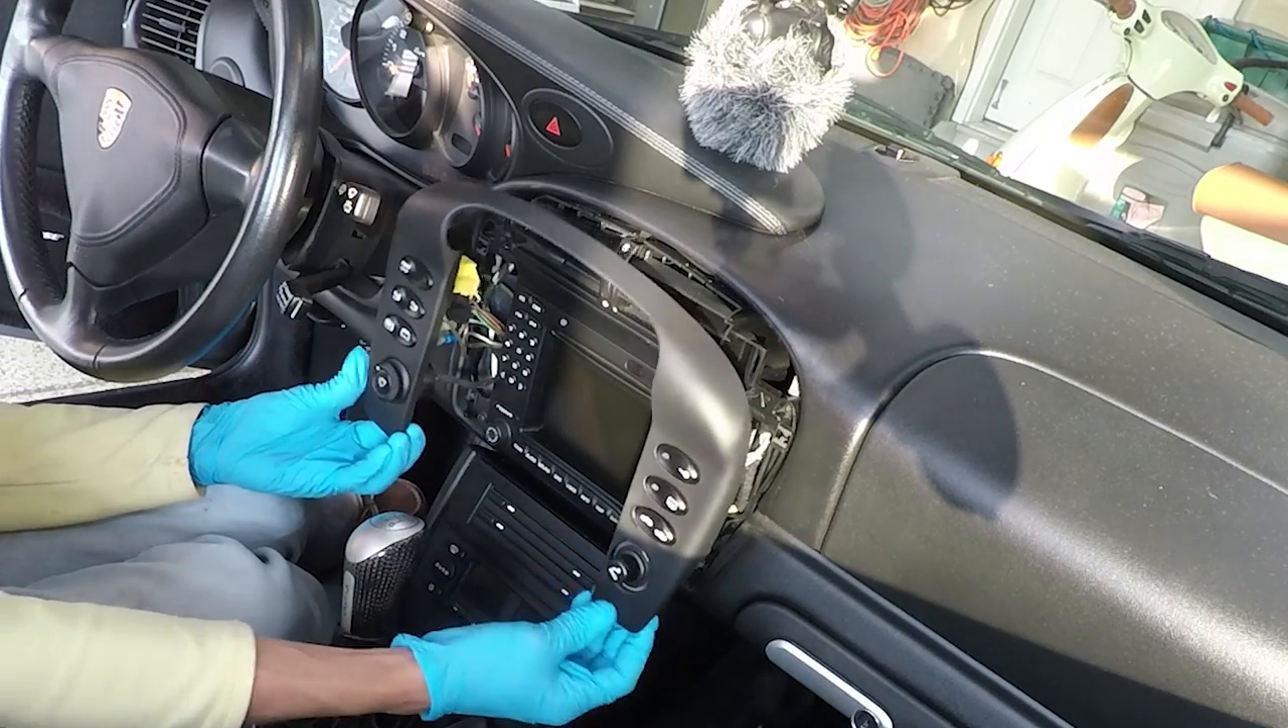You'll see all the switches and such are mounted actually to the plate here.